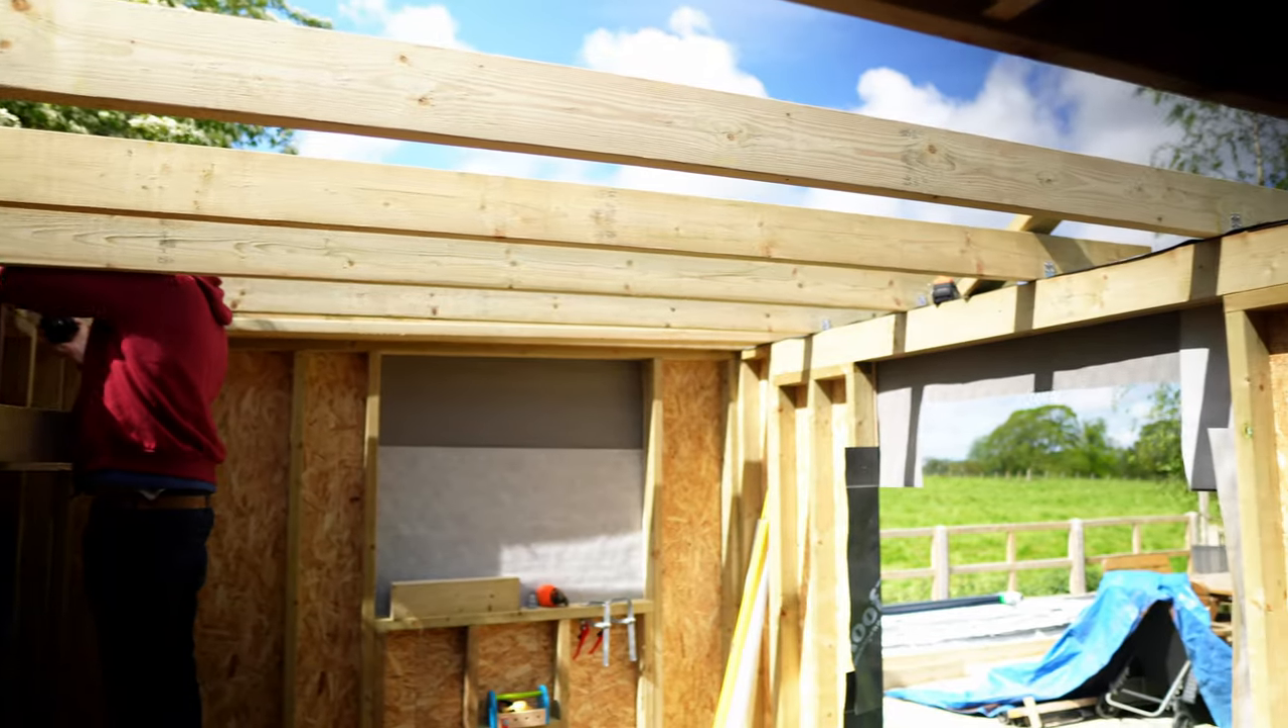And as you can see all of the rest of the rafters are now in place.